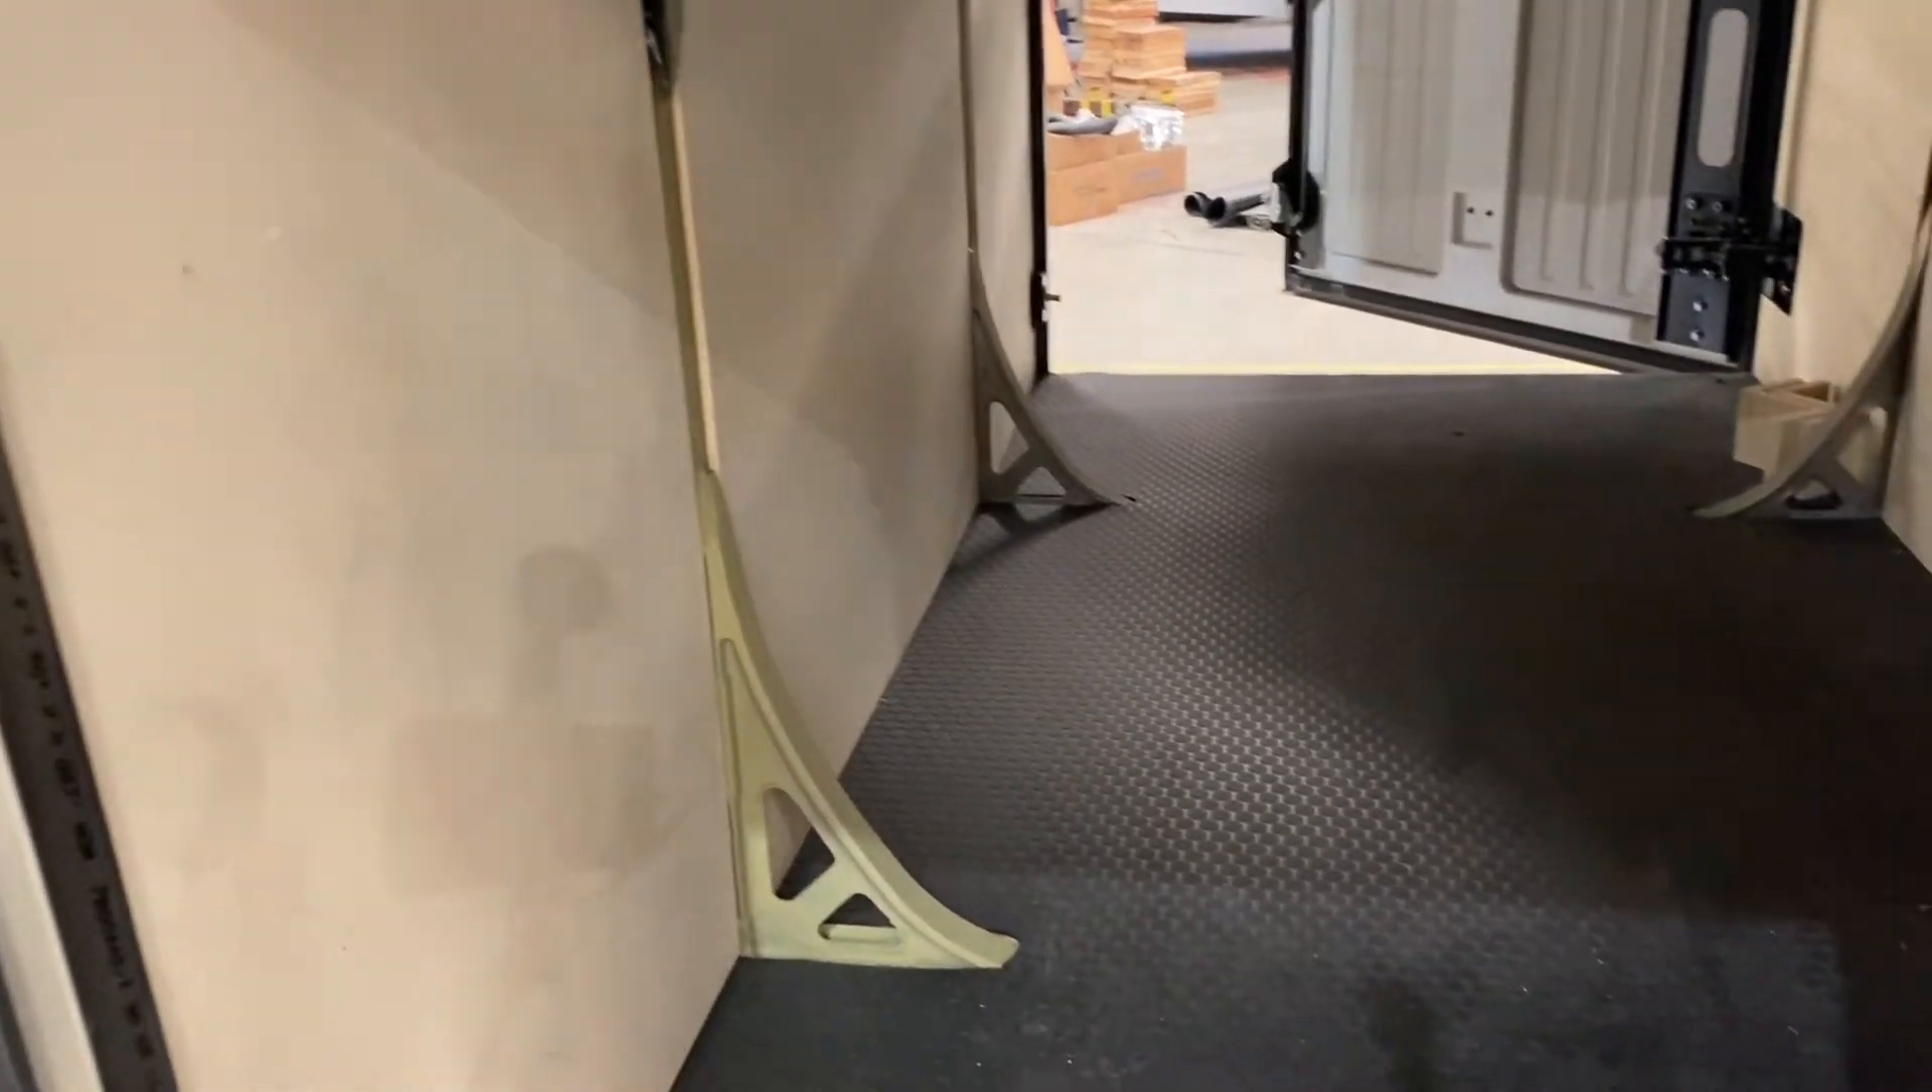In here you can see they've started putting the plywood on the walls and the coin mat down on the flooring.